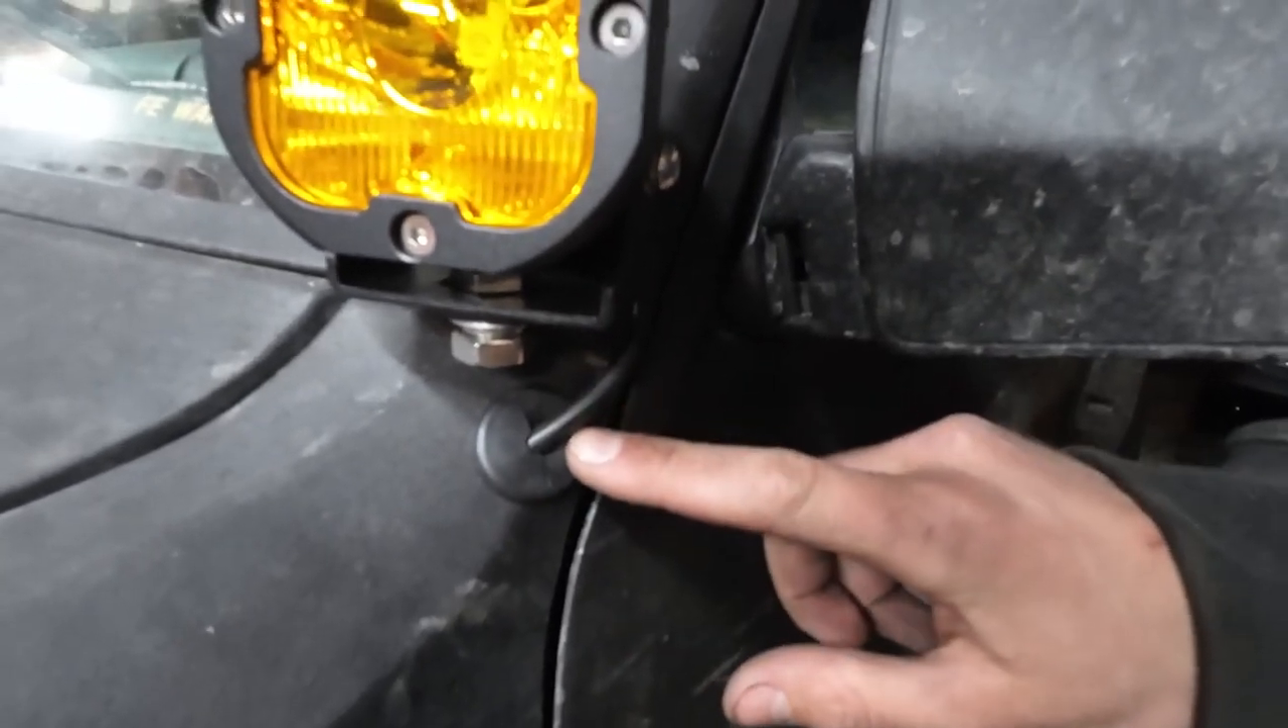The wires ran through this grommet so the connector was able to pass through the fender and that grommet takes up the extra space.